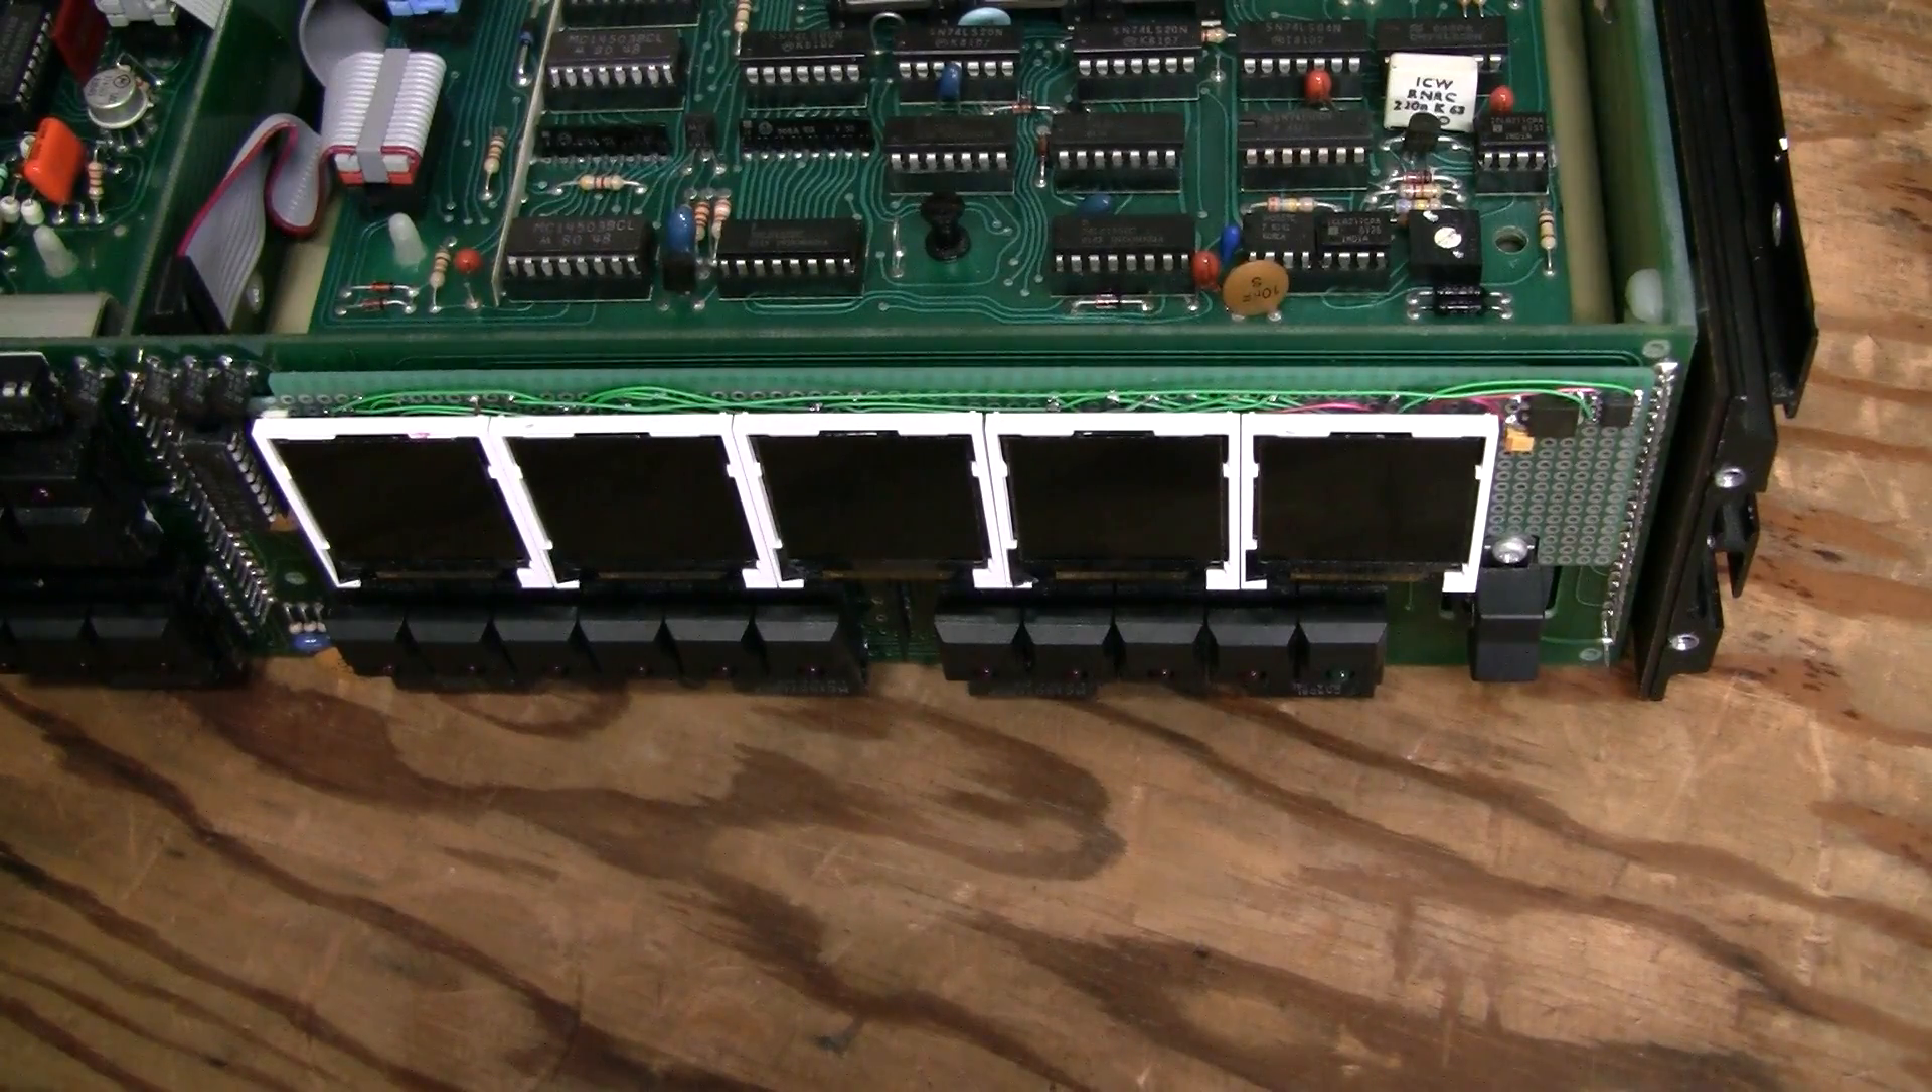Here is the display module in place.